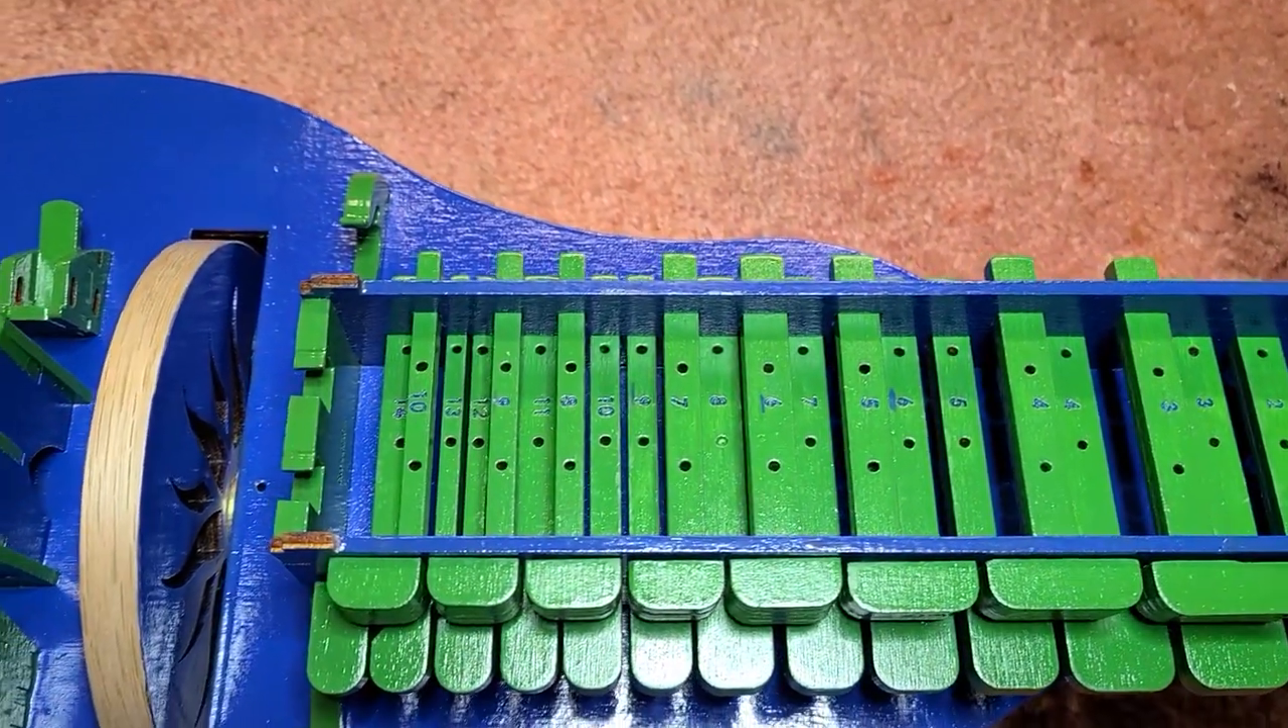And here are all my keys nicely fitted into their homes.